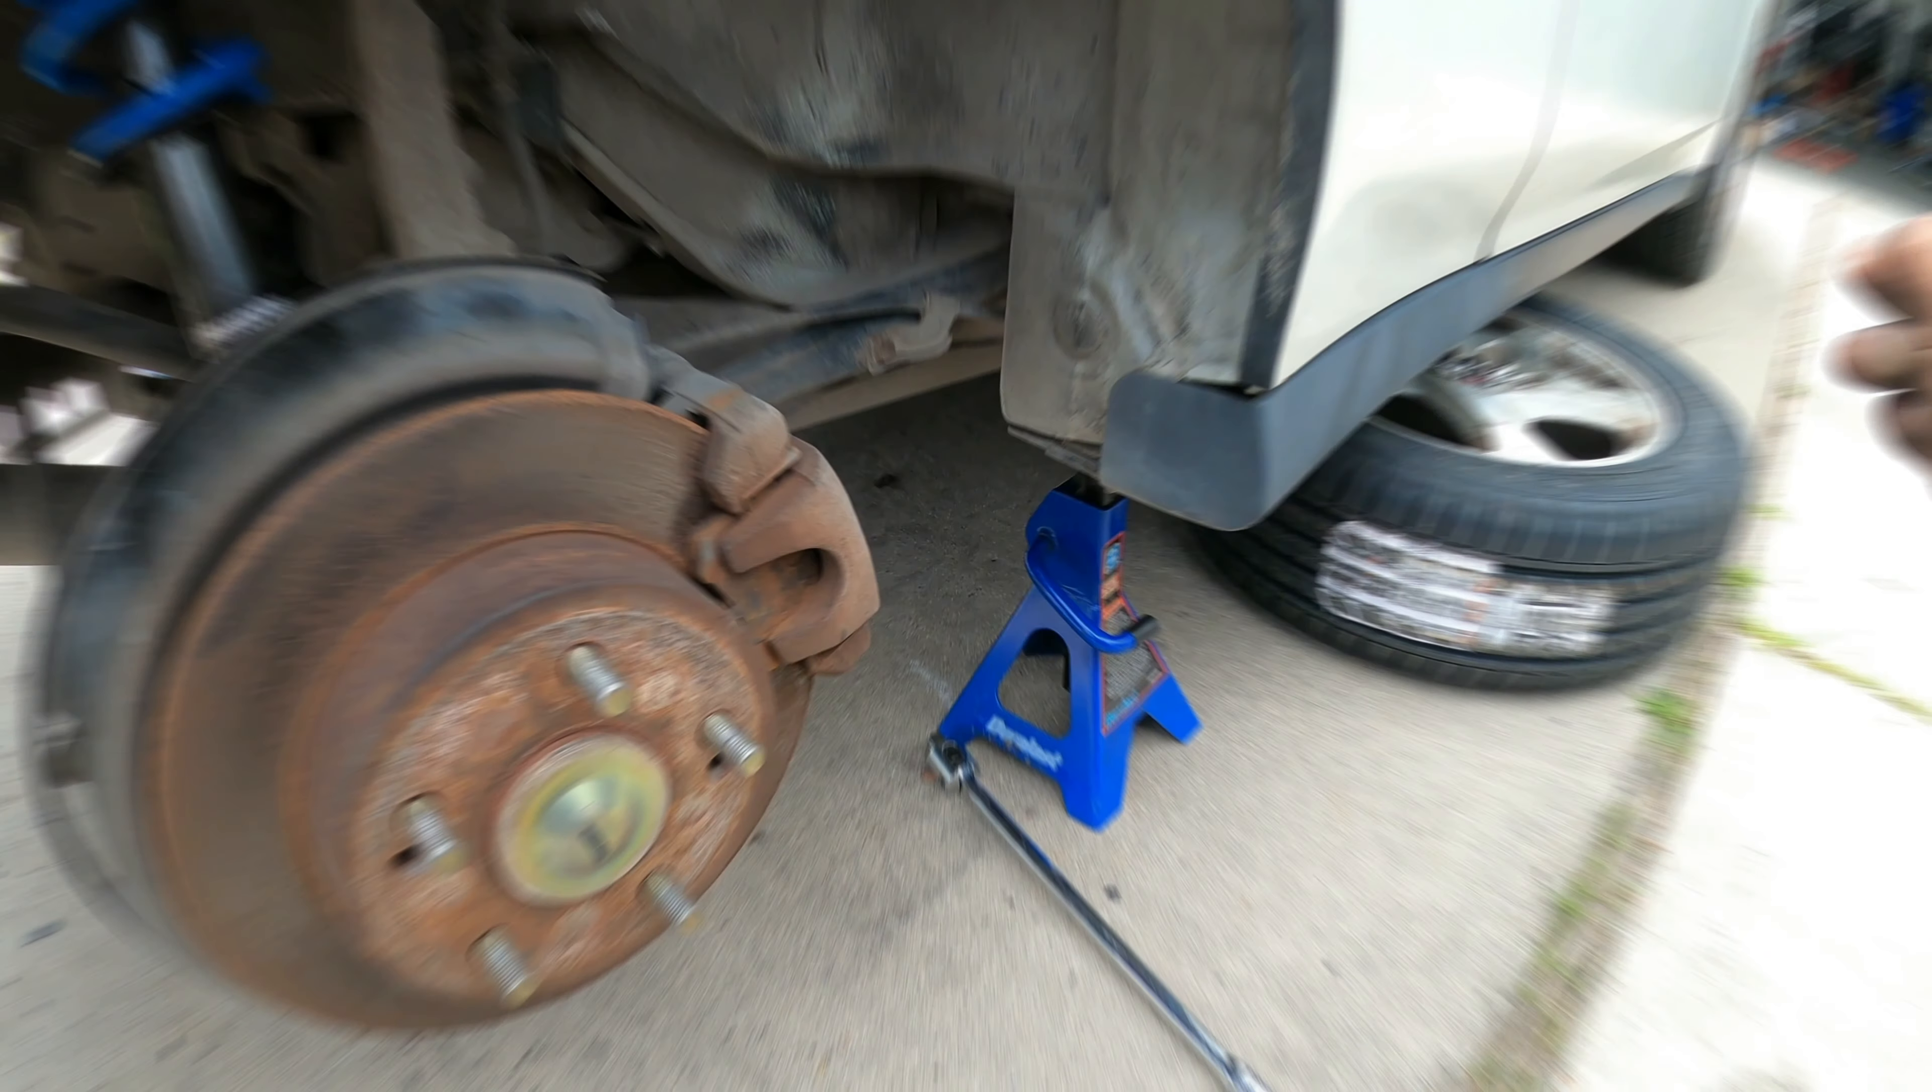Now we will just have to put the tires back.